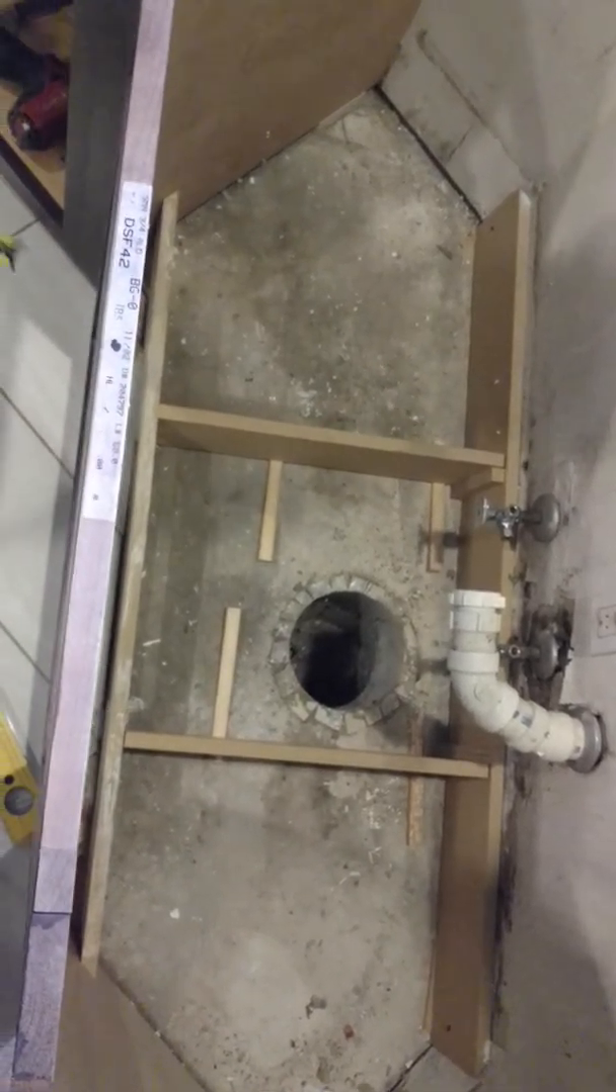So we got the face frame all built up and you can see, I put my platform in and what I did was I just ran one, one length in the back and one in the front.